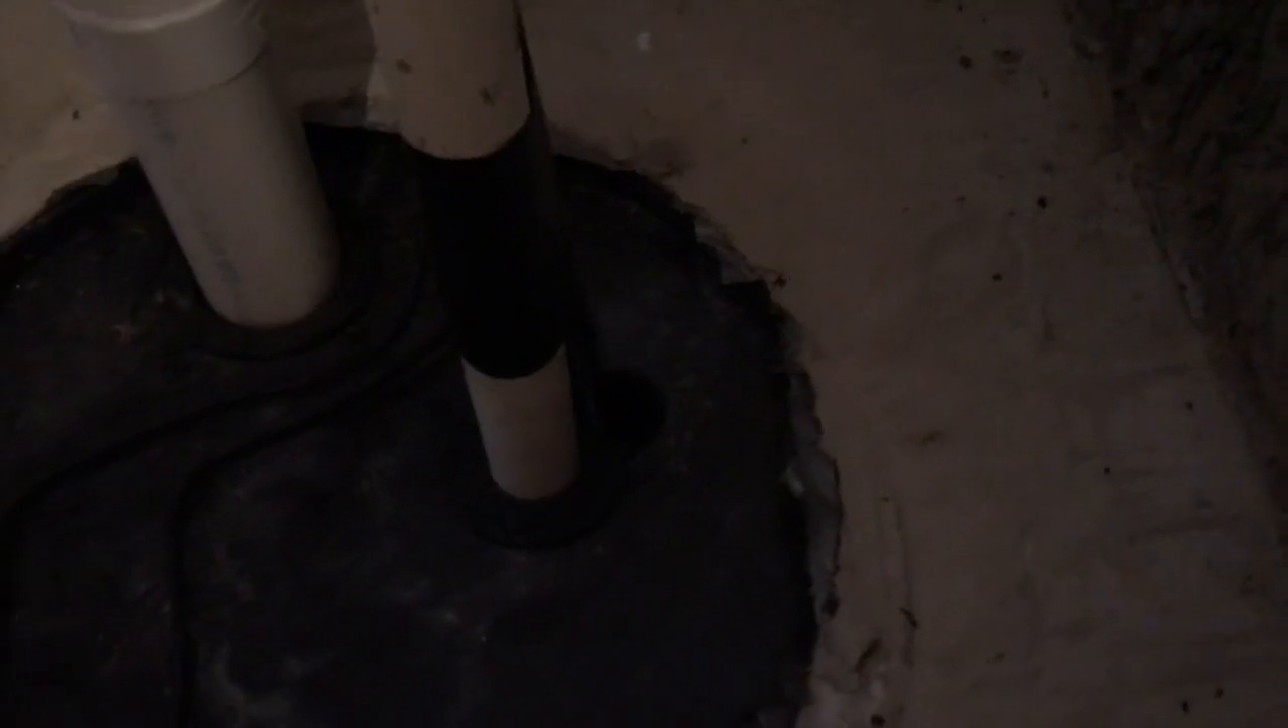You can see this cover is a solid black cover. And unfortunately, it is not sealed. Let me put a flashlight on it right quick. See that large gap? That would not pass inspection in the event that this was an active system install. However, since it is a passive install, basically that is okay.